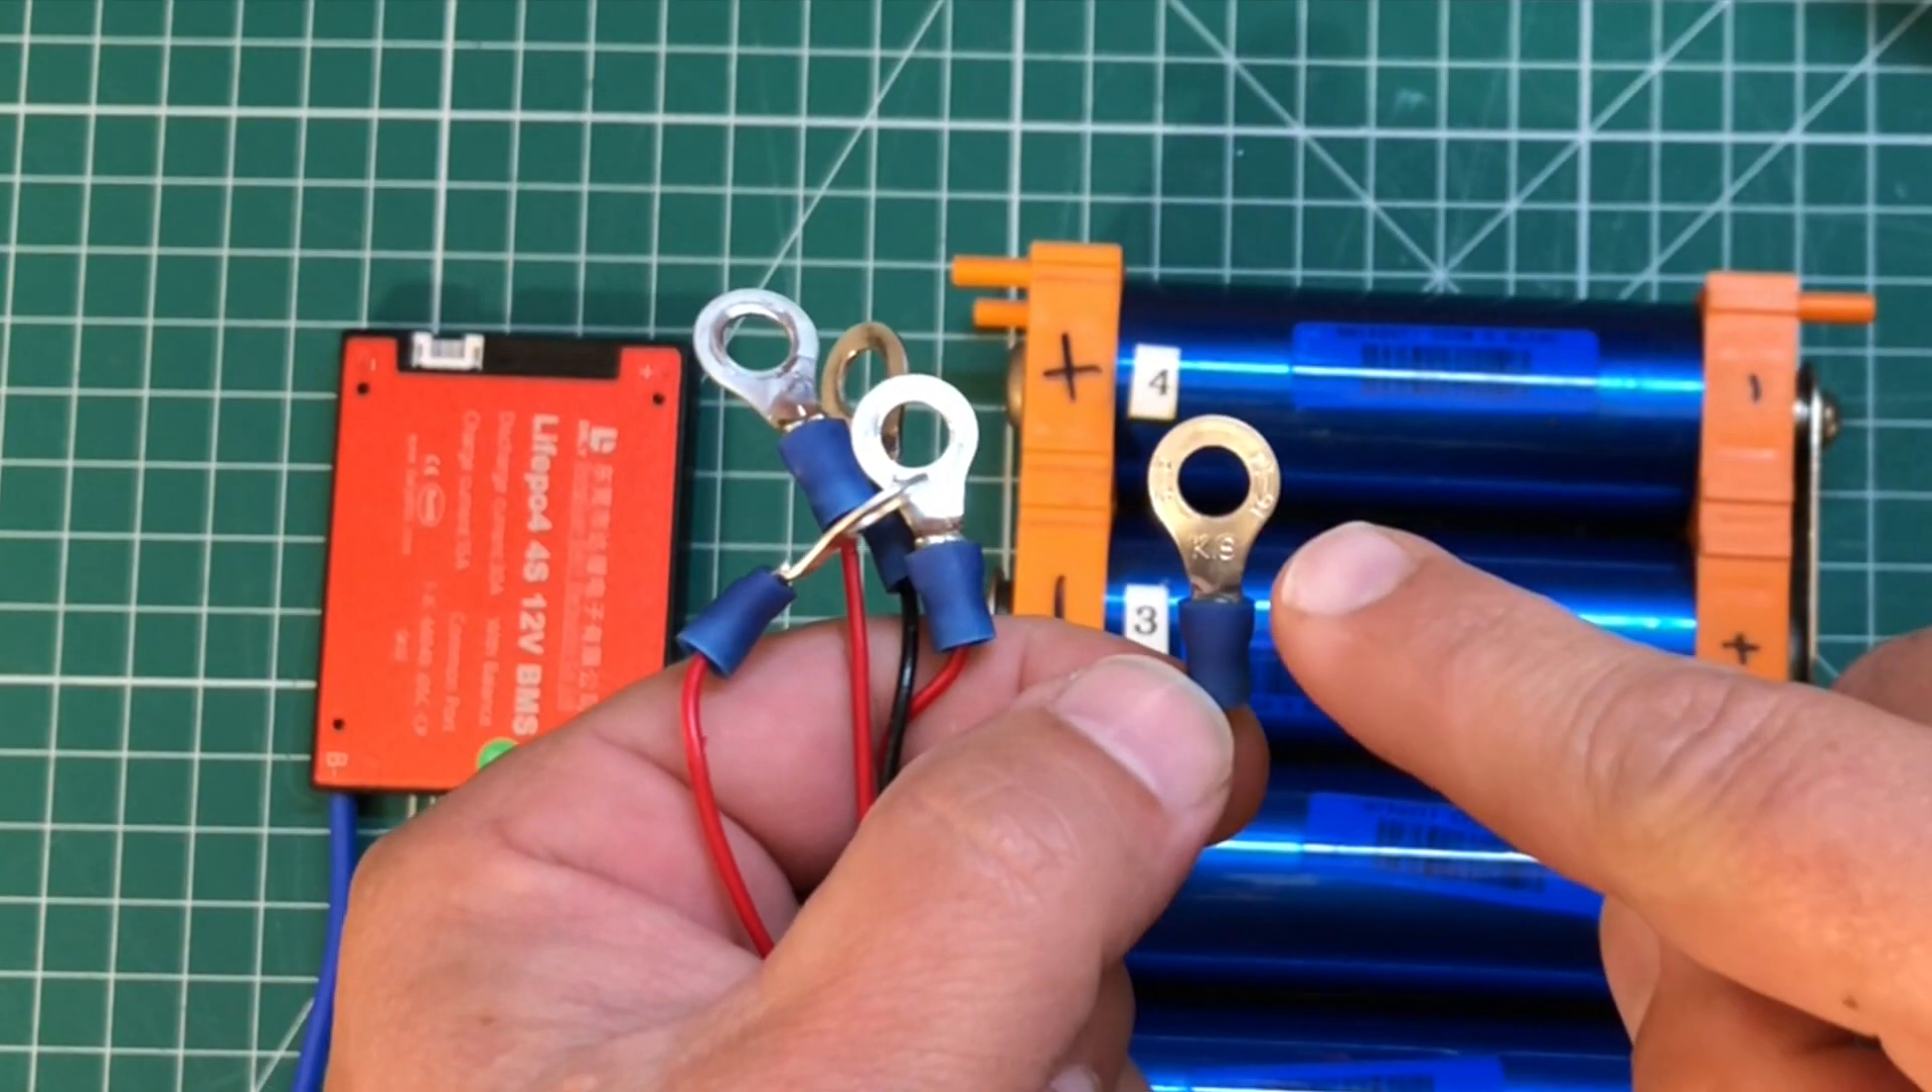The BMS comes with this balancing lead and I've already gone ahead and attached all of these. These are quarter inch ring terminals.